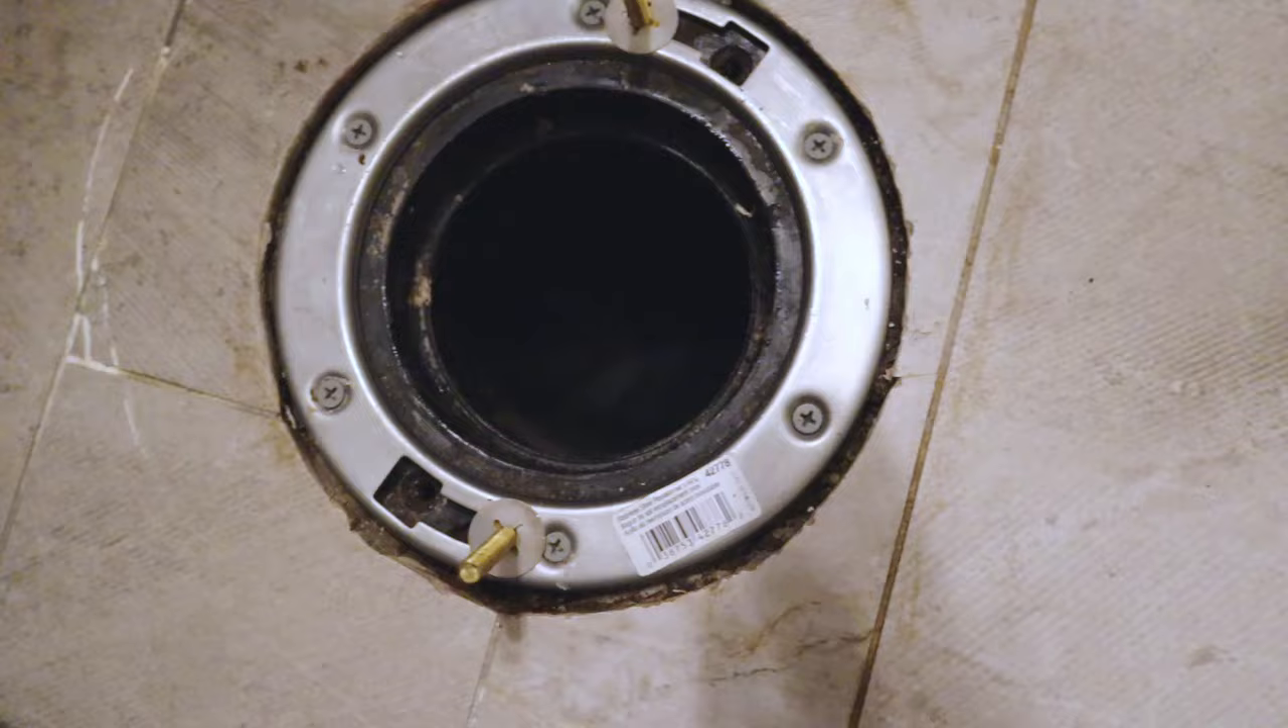All right so we've got our bolts in place and go ahead and drop our ring into our bolts and we've got these all set here.